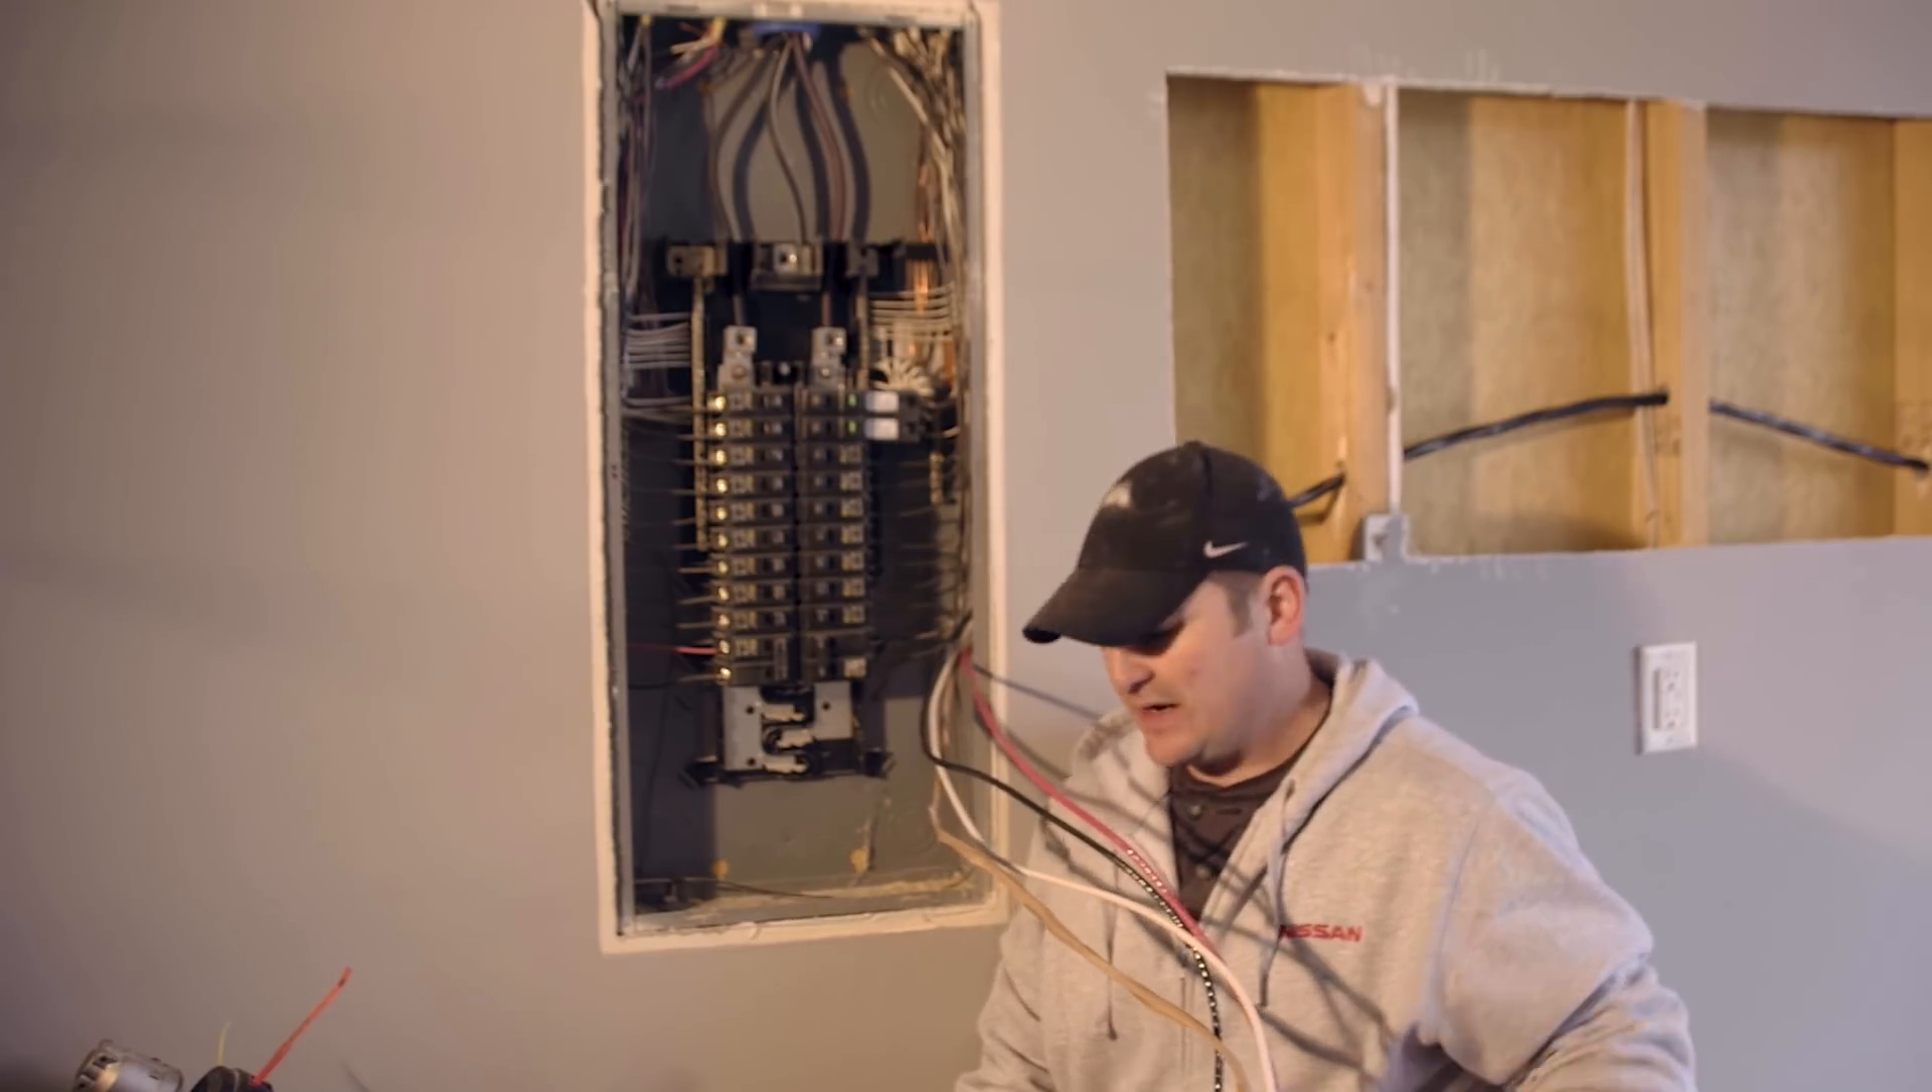So we've got the wires pulled through, did that off camera, not going to insult your intelligence.